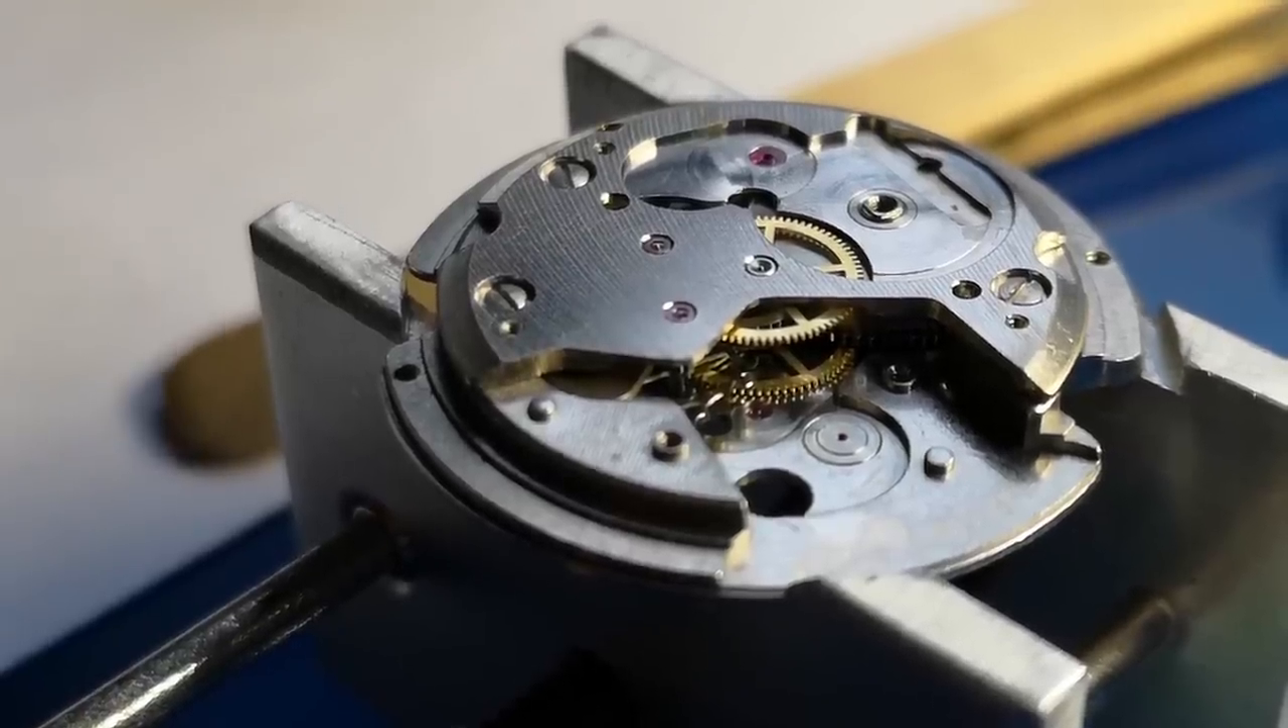So there's the top plate back on.